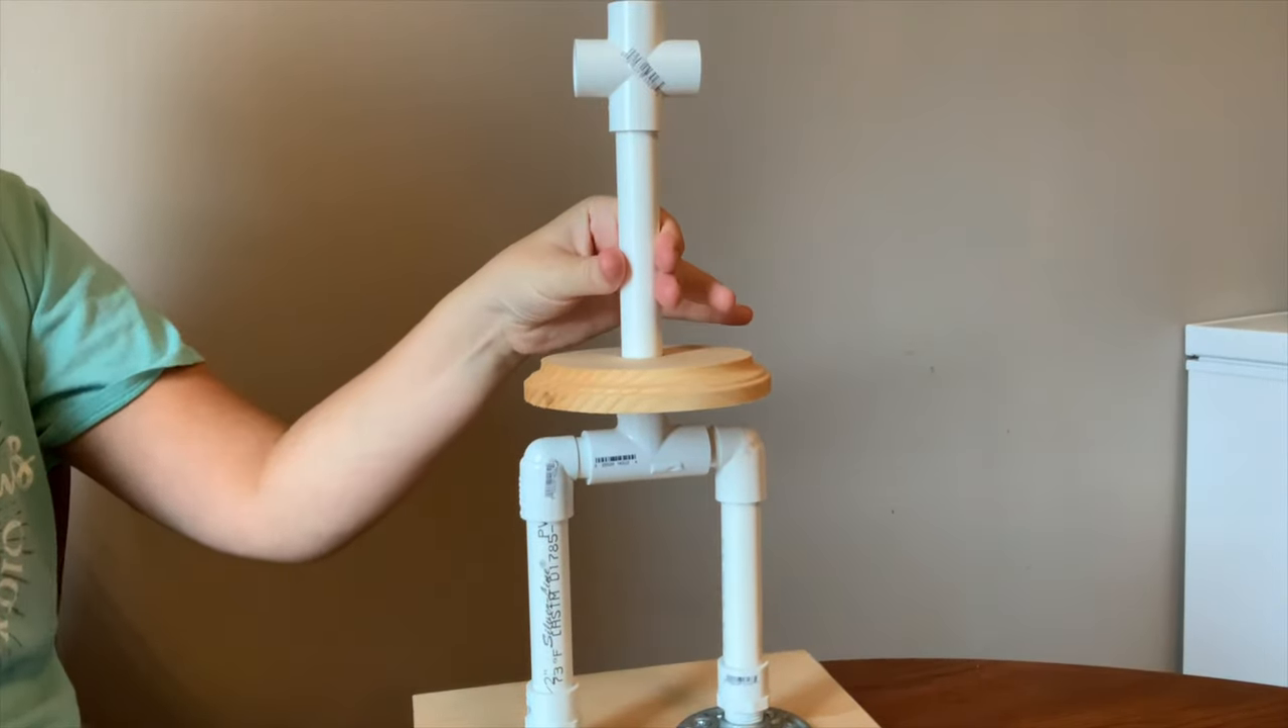And here is the the four-way connector and we're just going to put that right on the the end of that pvc pipe and it fits in nice and snug.